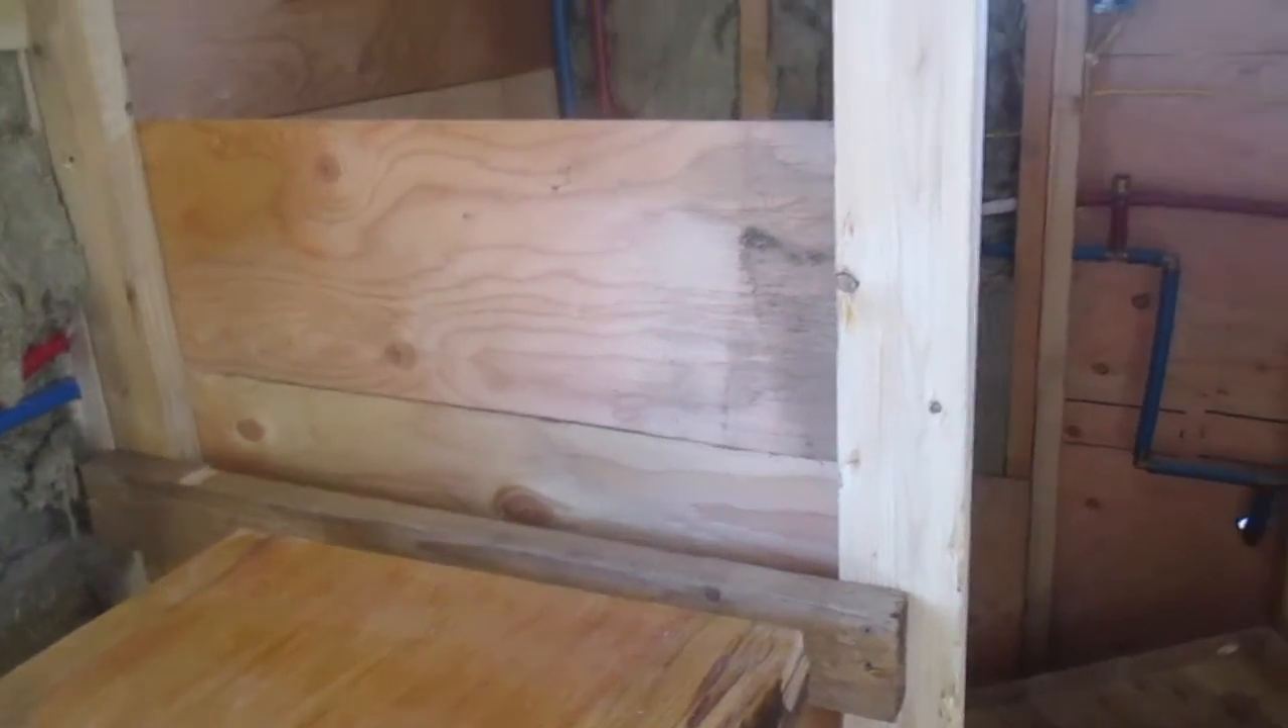I had this cross thing here I'm probably gonna end up staining it cuz it sticks out obviously more than the countertop.